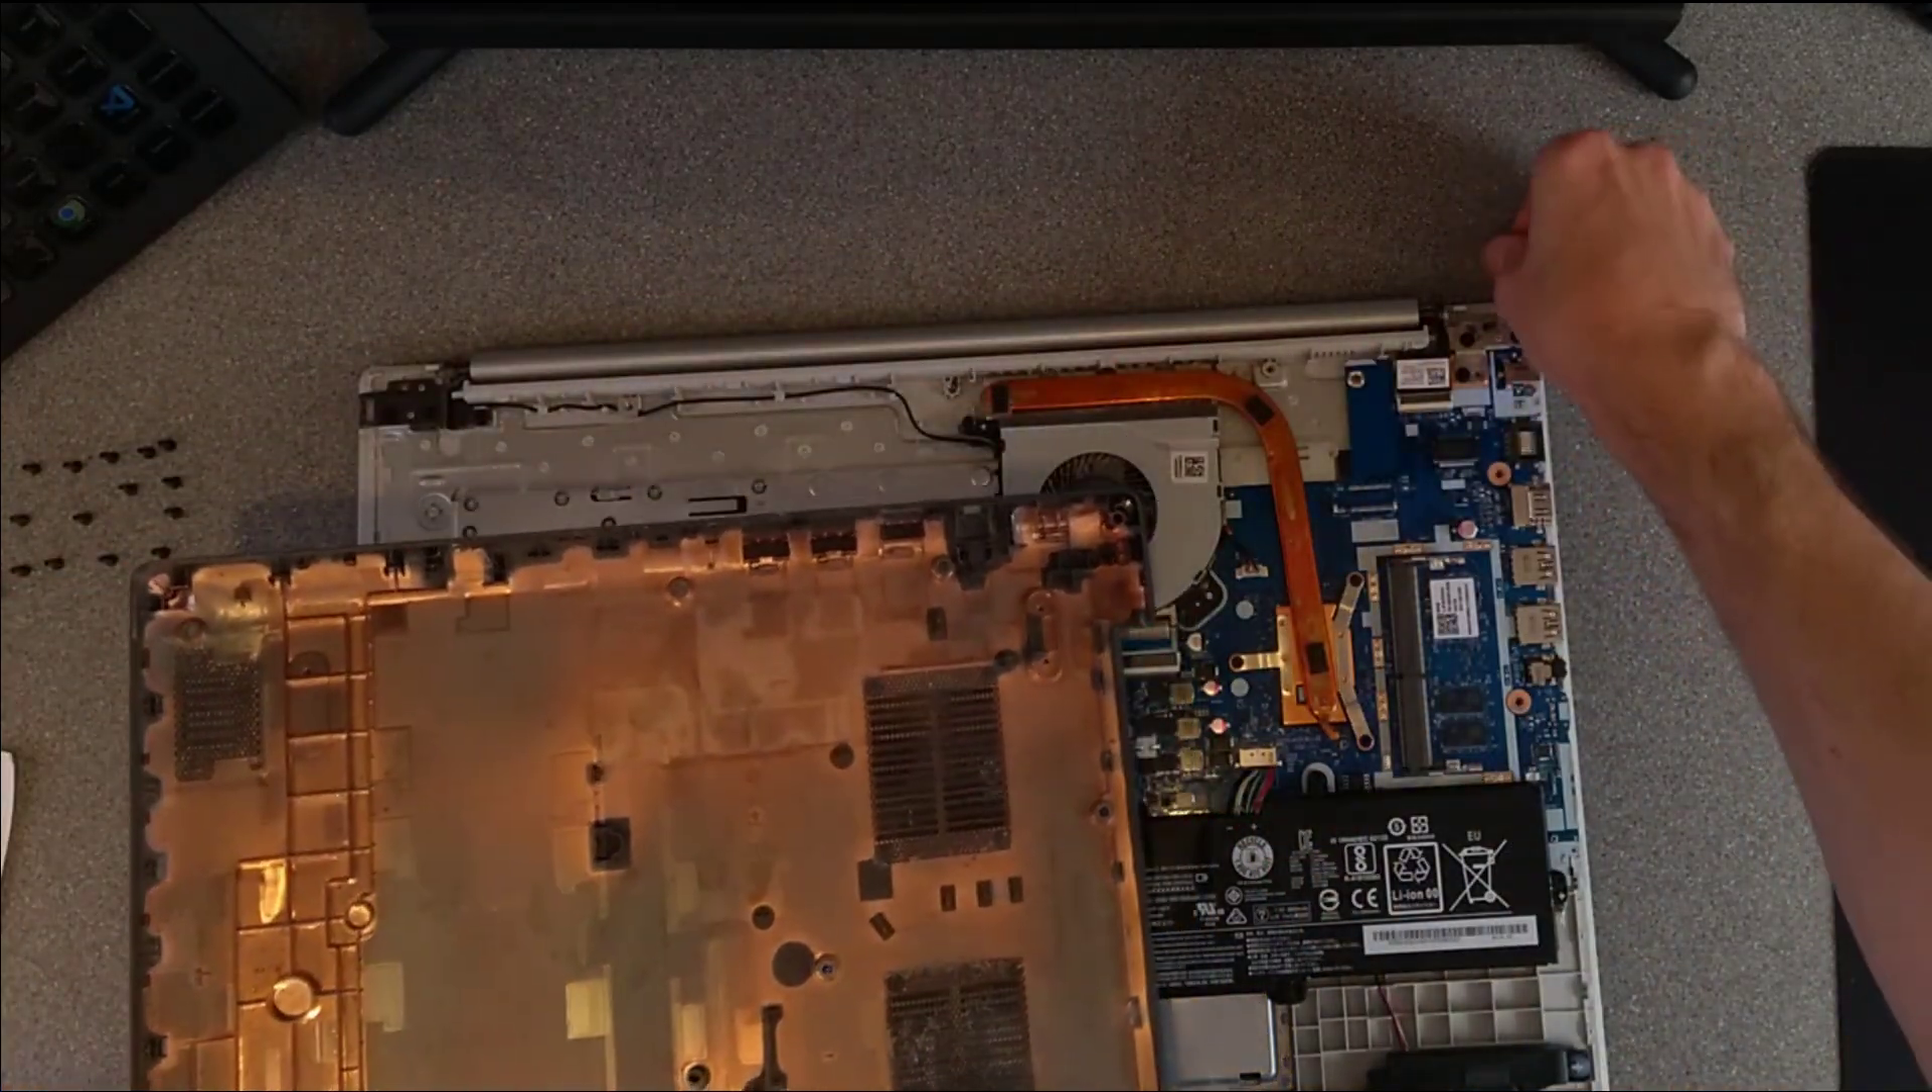And we're all unclipped, there's still something hooking it, ah there we go, and that is the underside of the laptop removed.